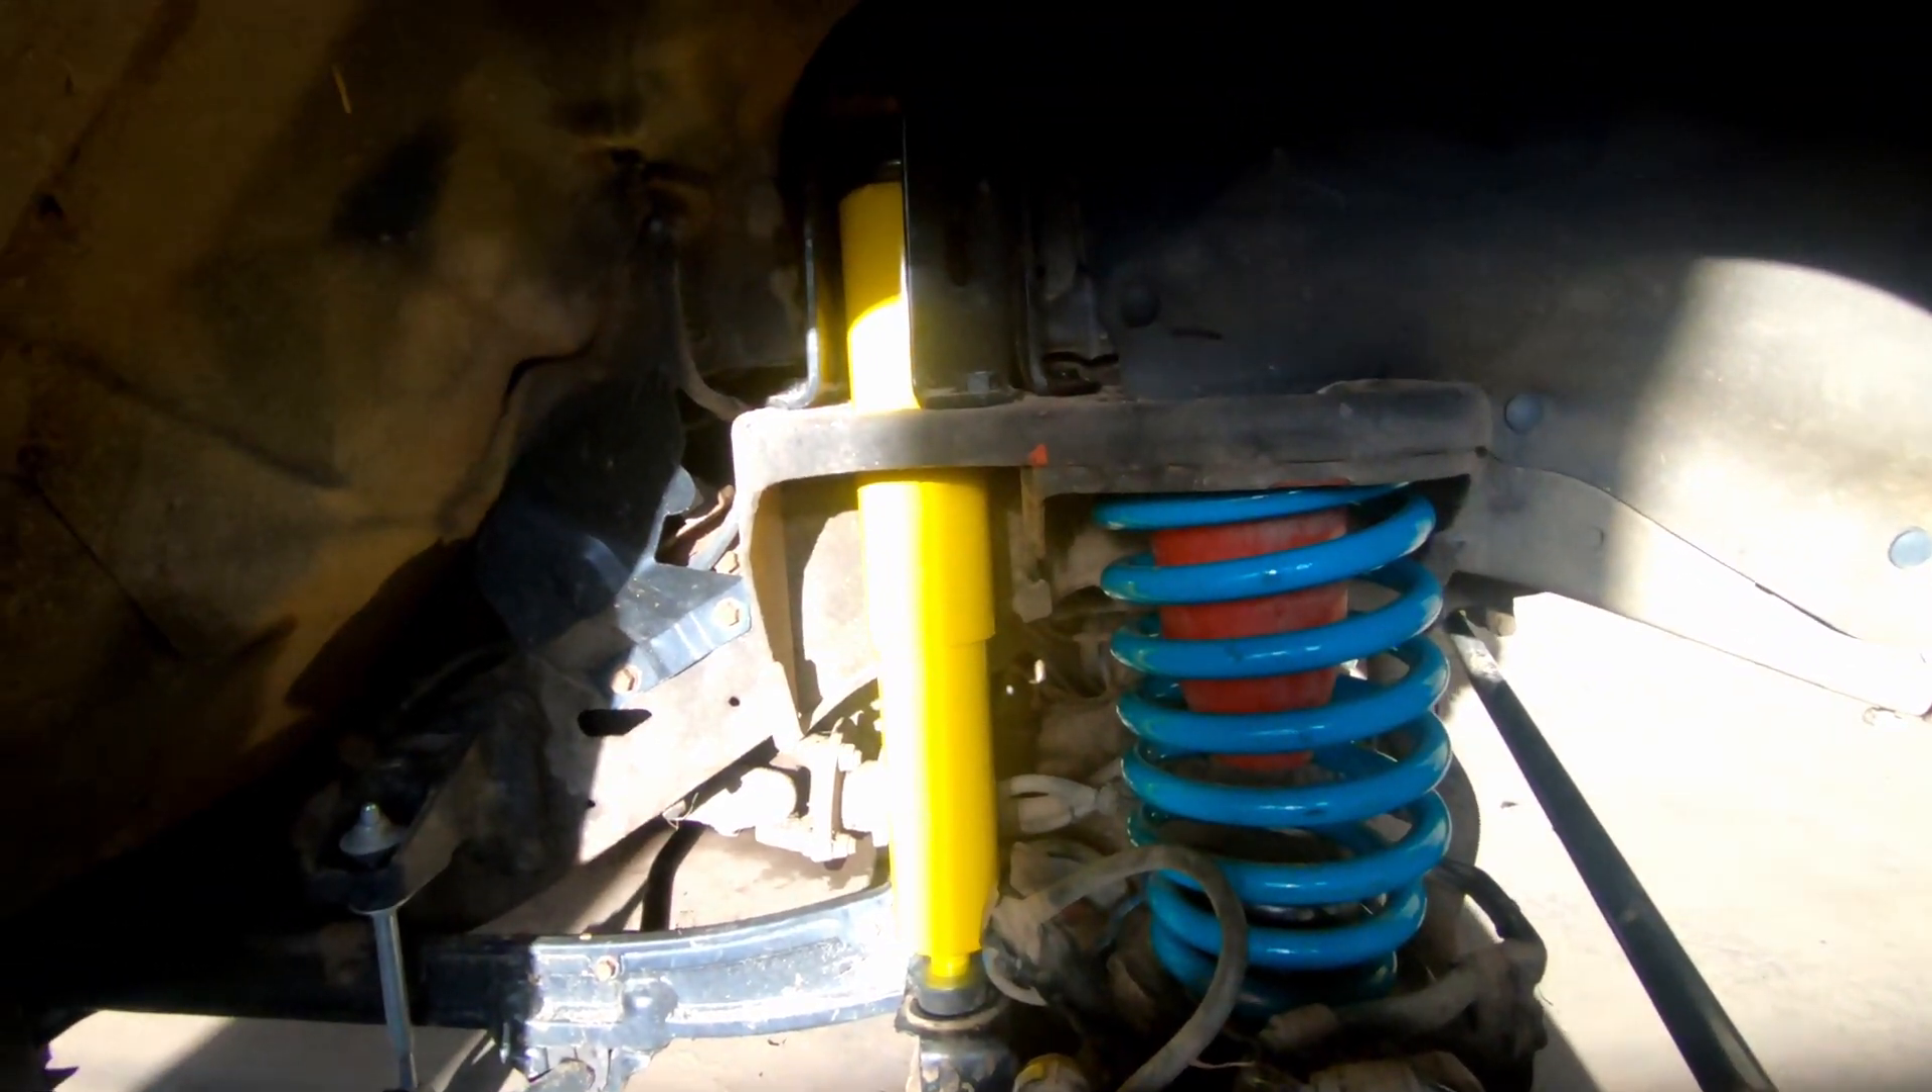Sprężyna siedzi. Amortyzator siedzi. Tylko poskręcać teraz.